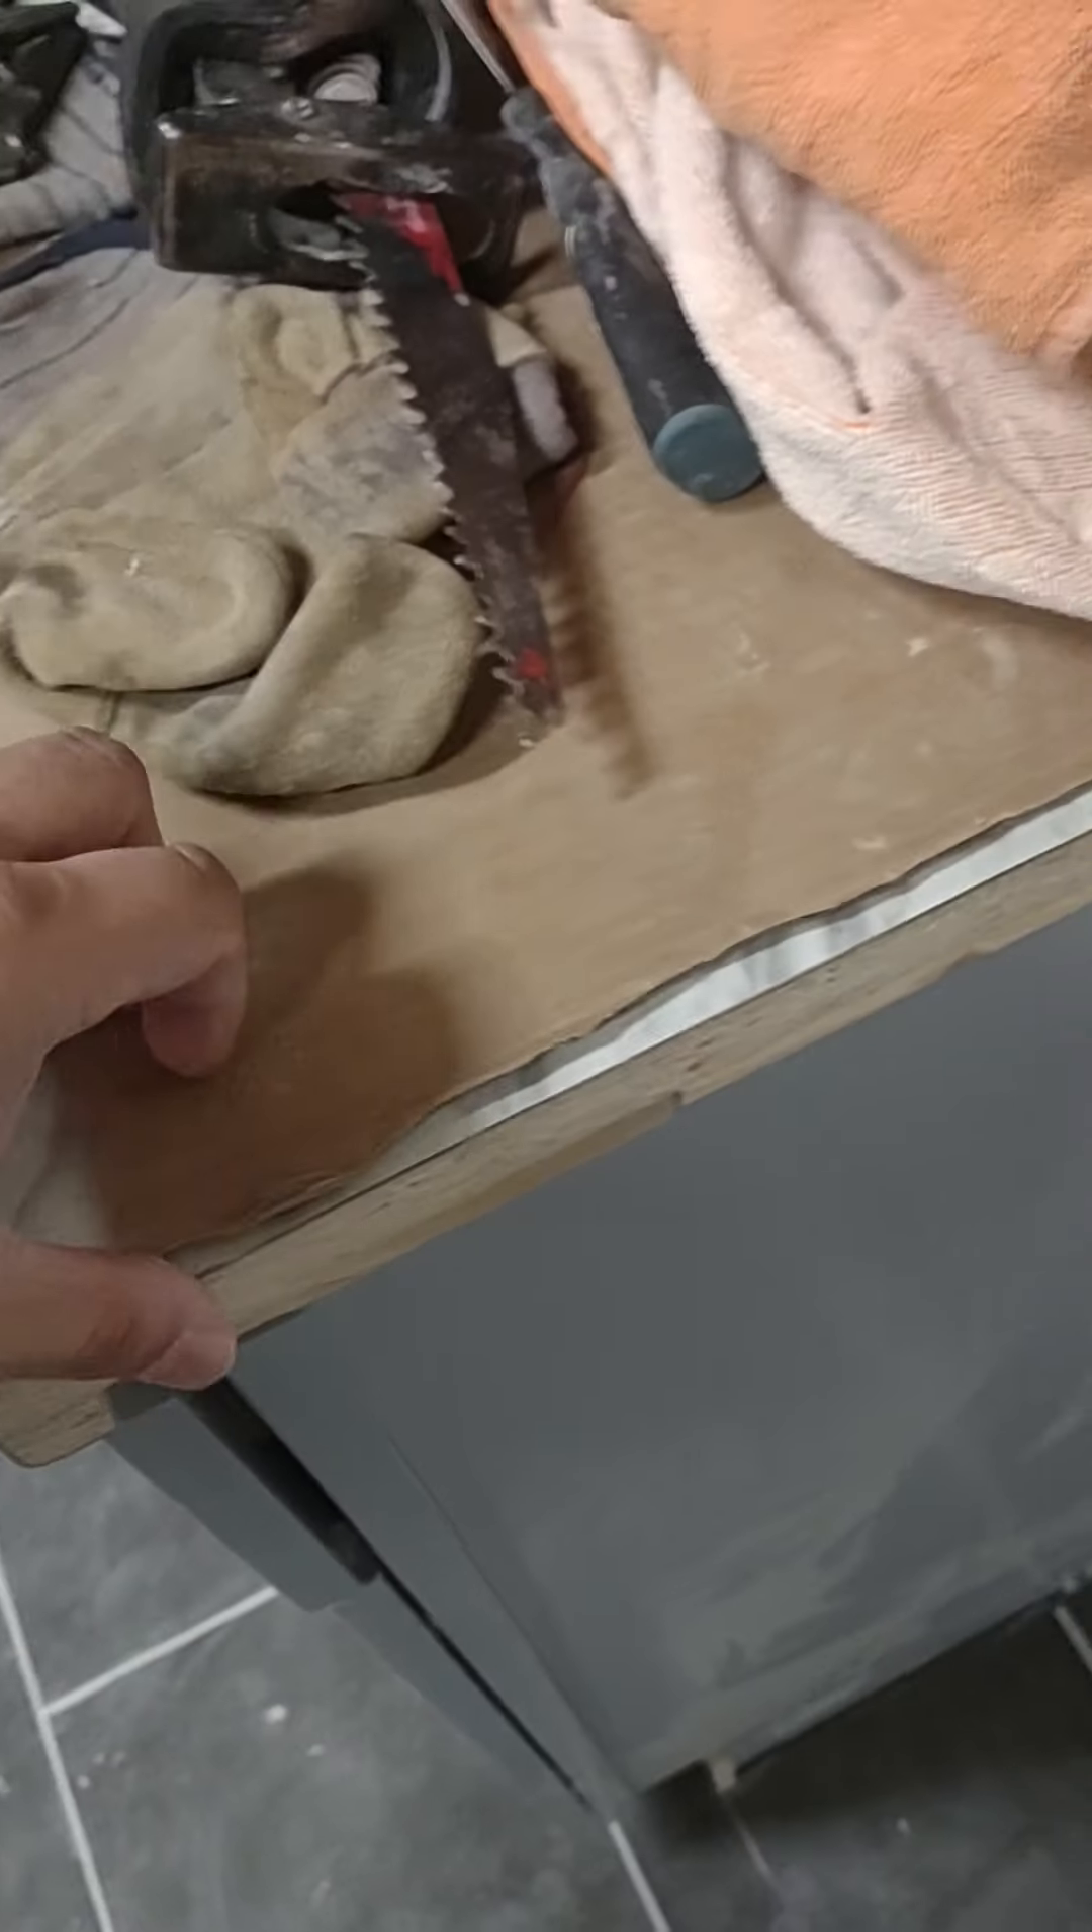Kitchen is pretty much in. I still have to put this end cap on here.